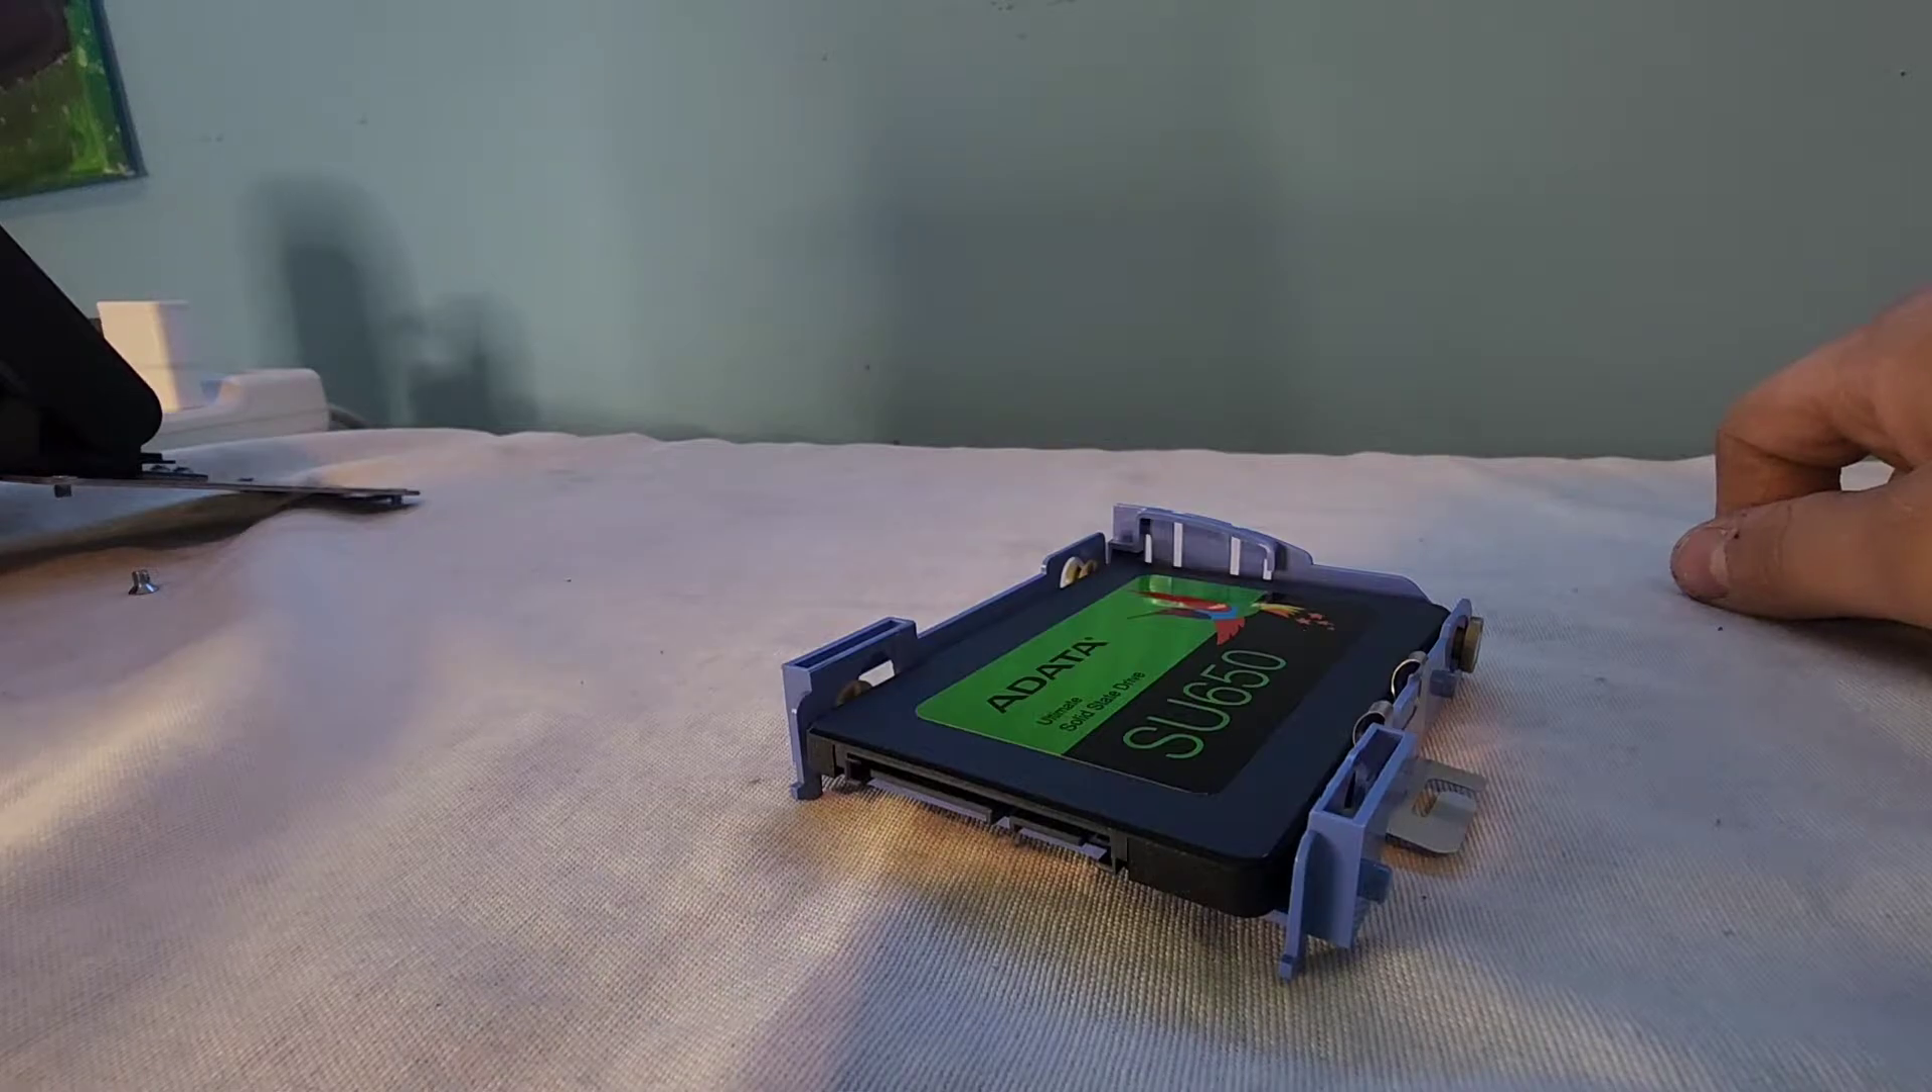Just like that, the SSD is in the tray.